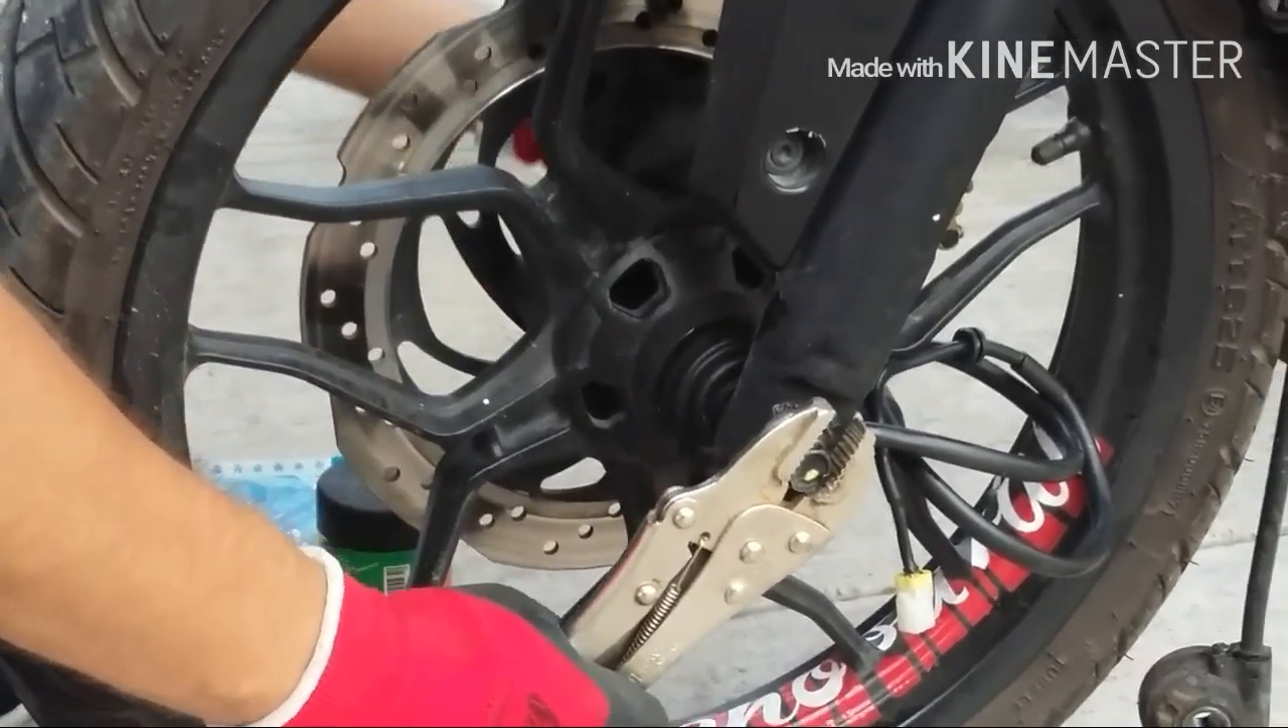Ya colocamos la llanta Y ahora únicamente hay que volver a apretar De vuelta.